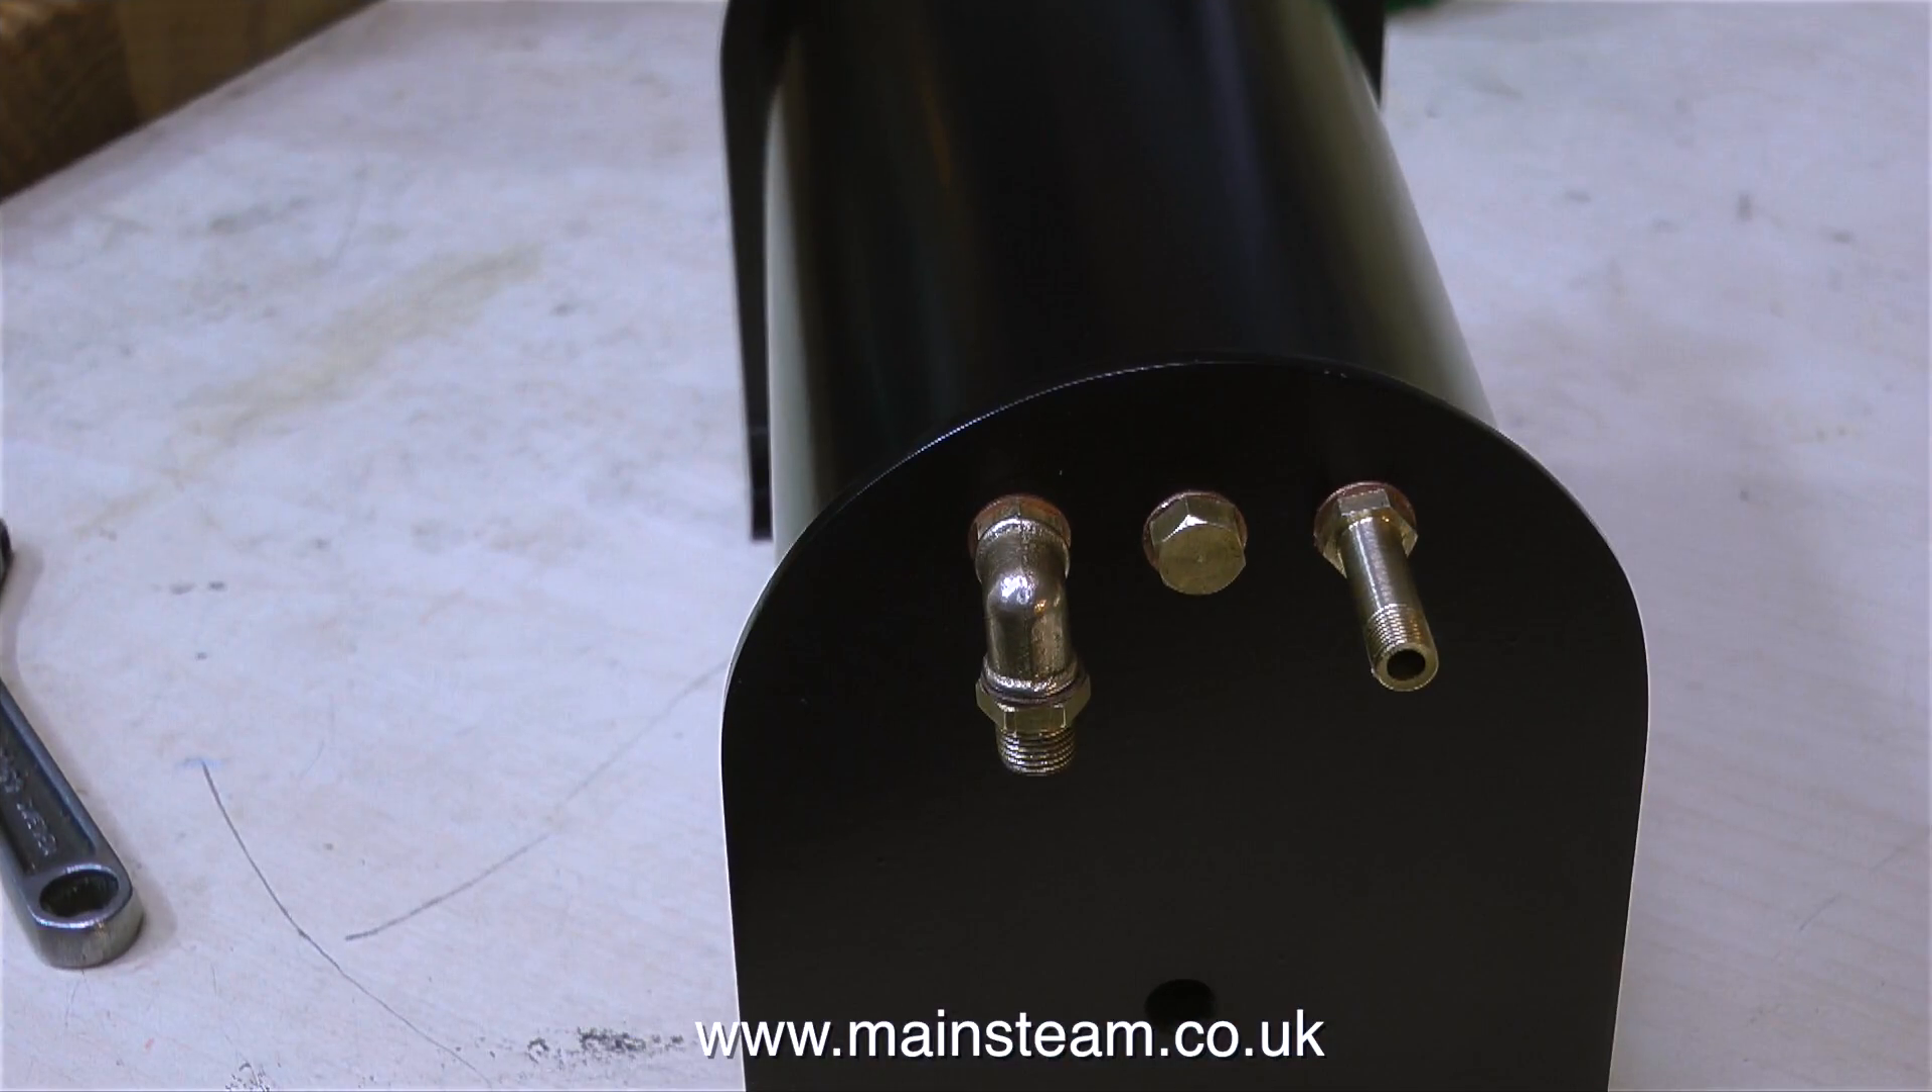And here's the elbow fitted in place, complete with its own steam union adapted to take the exhaust to the duplex pump.